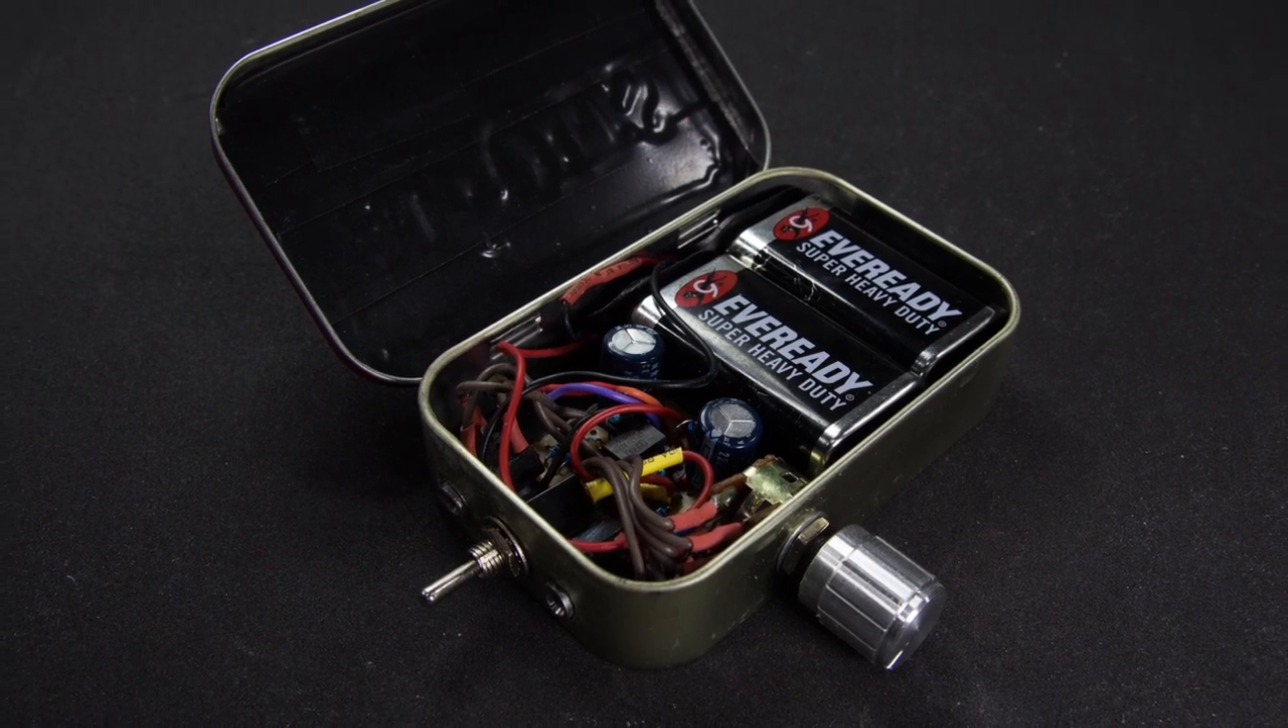Everything fits nicely inside the box.